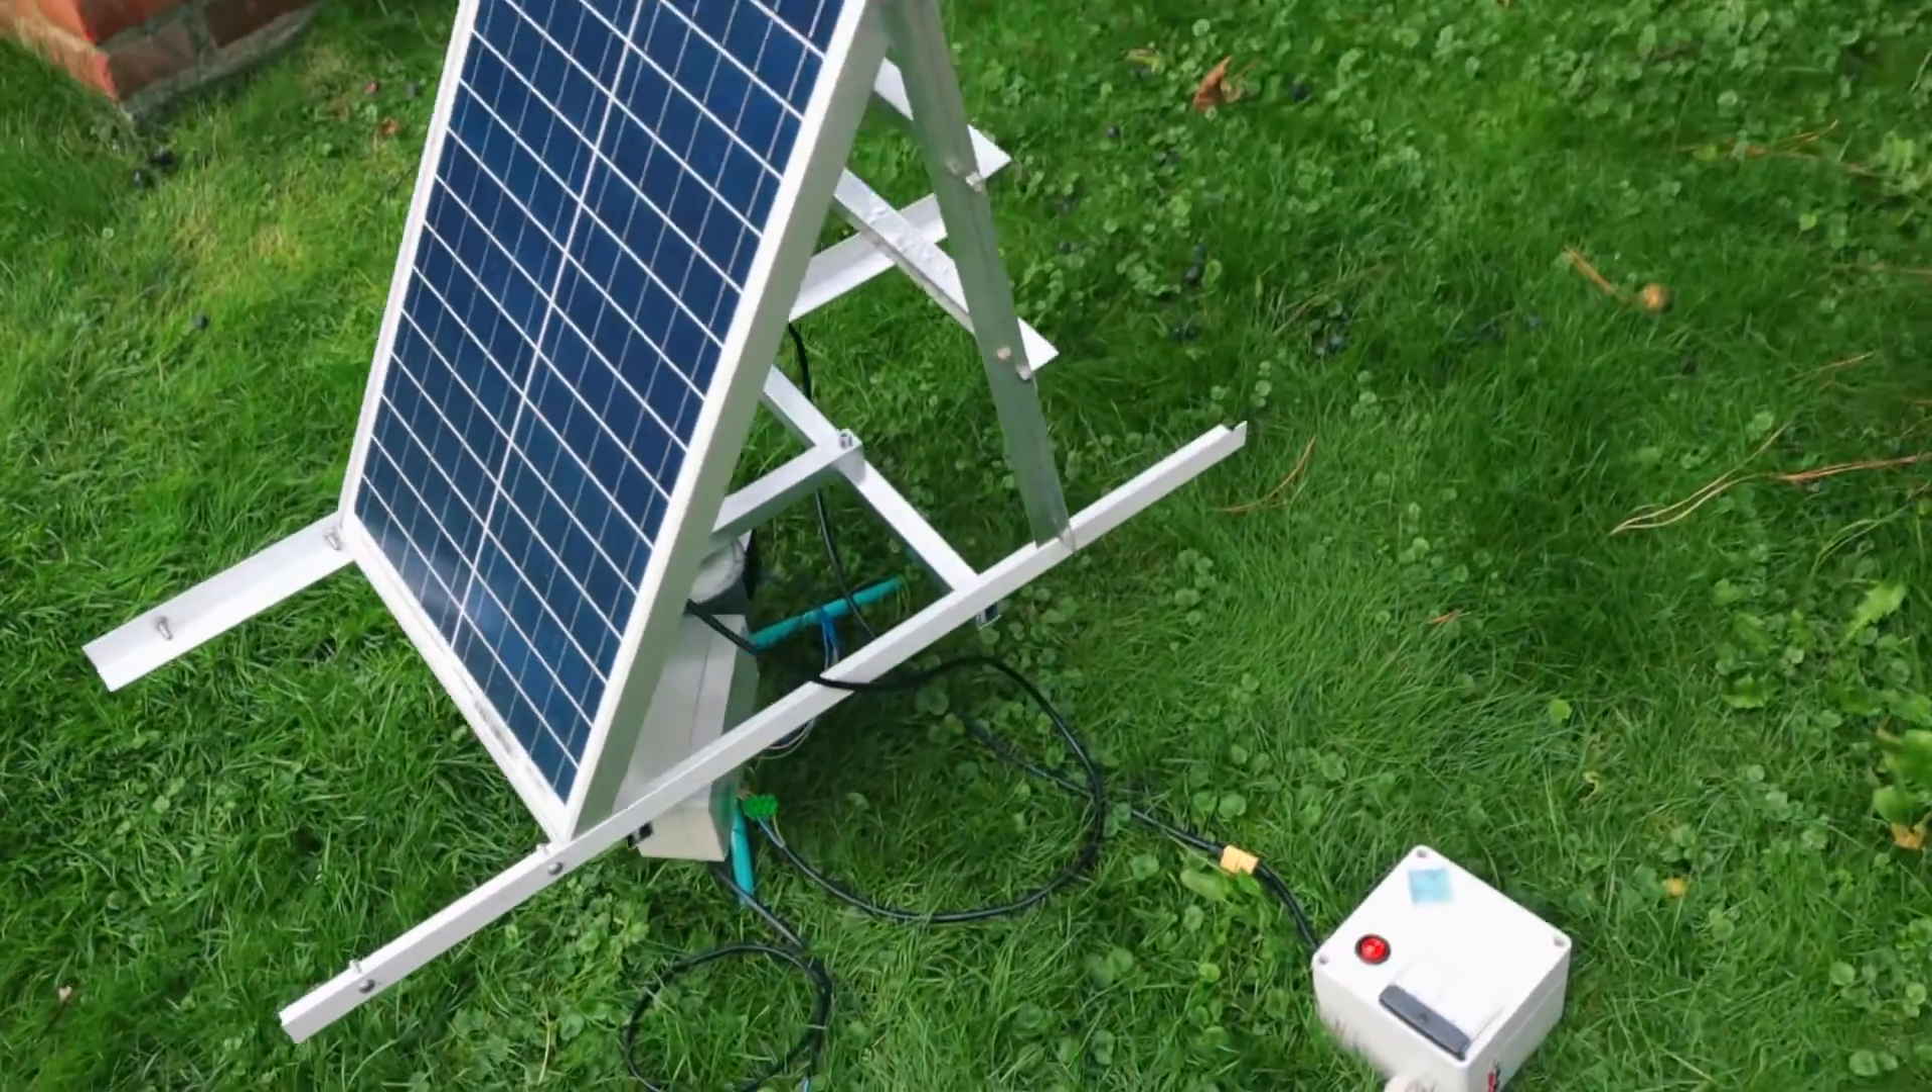I've installed the solar panel on top of the new rig that we just built.